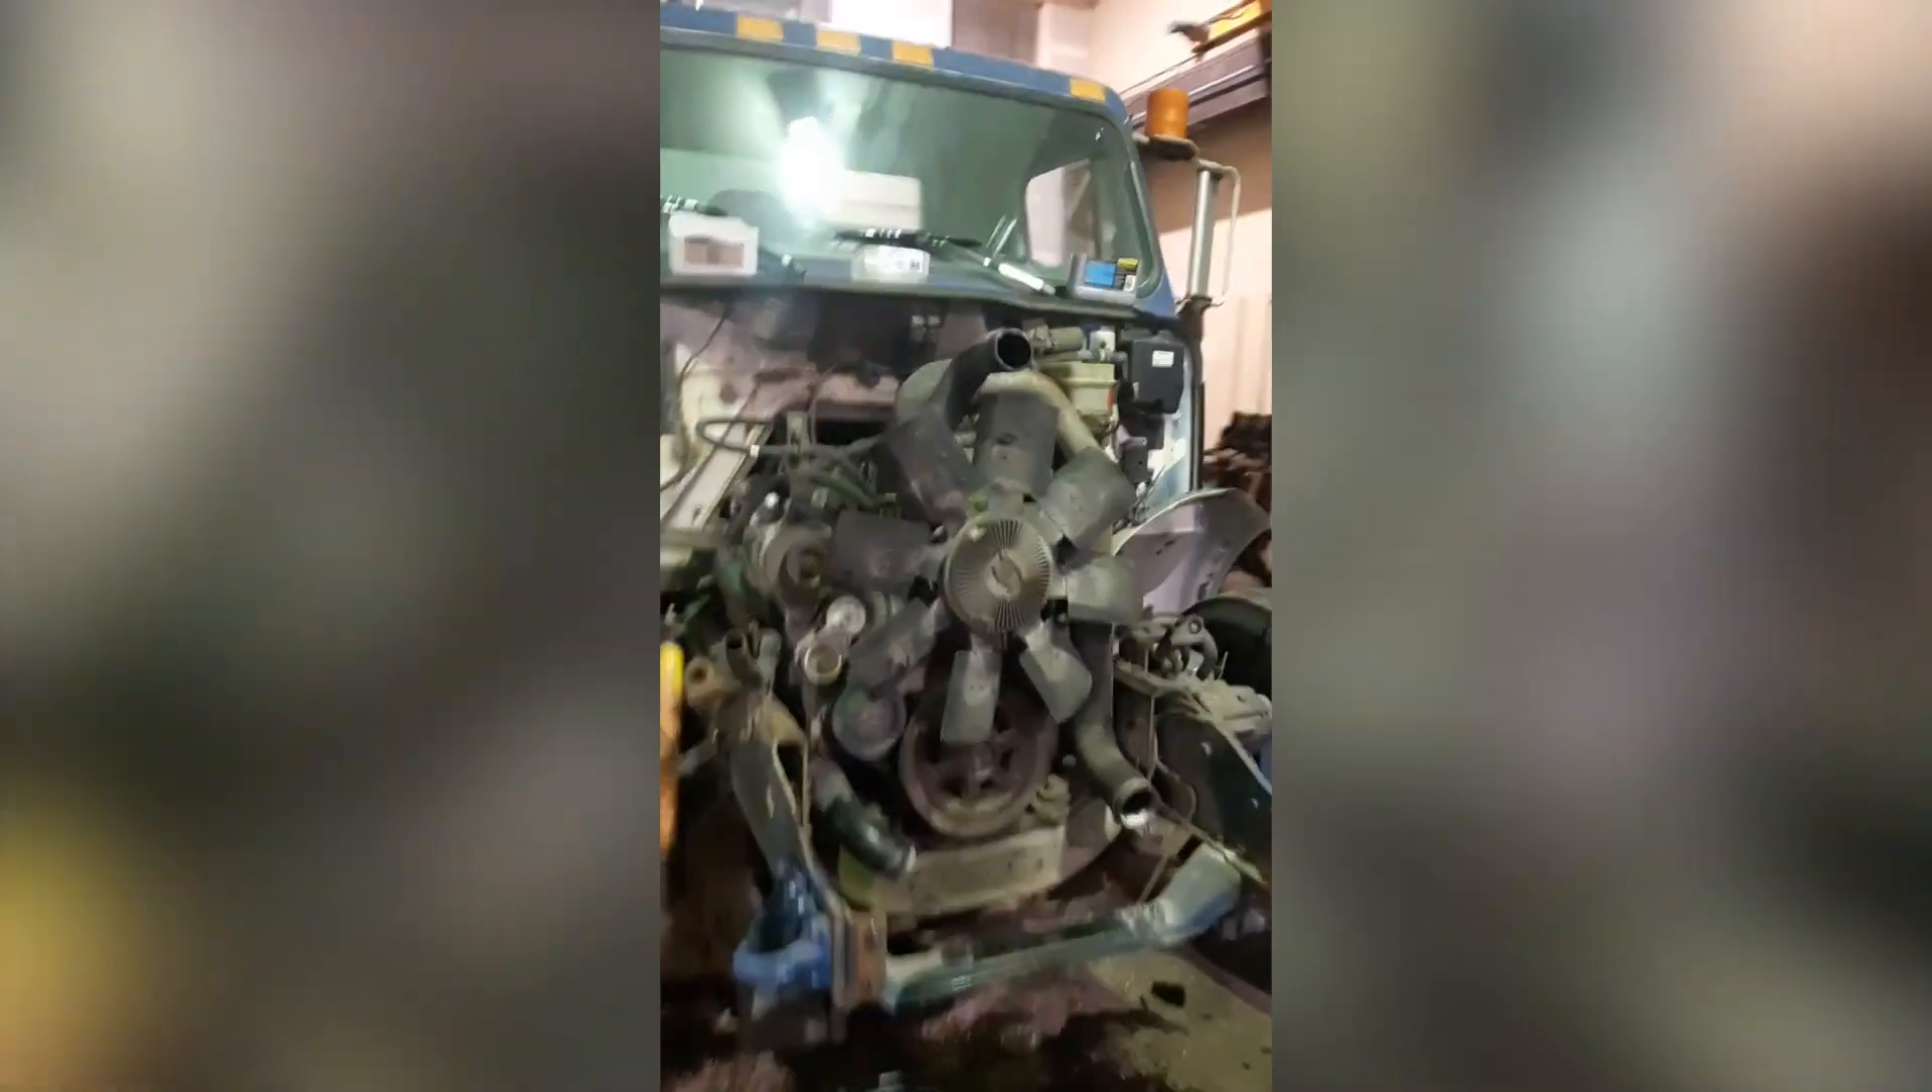Okay, we got the radiator pack off, which includes all of the shit that touches the front of the engine.